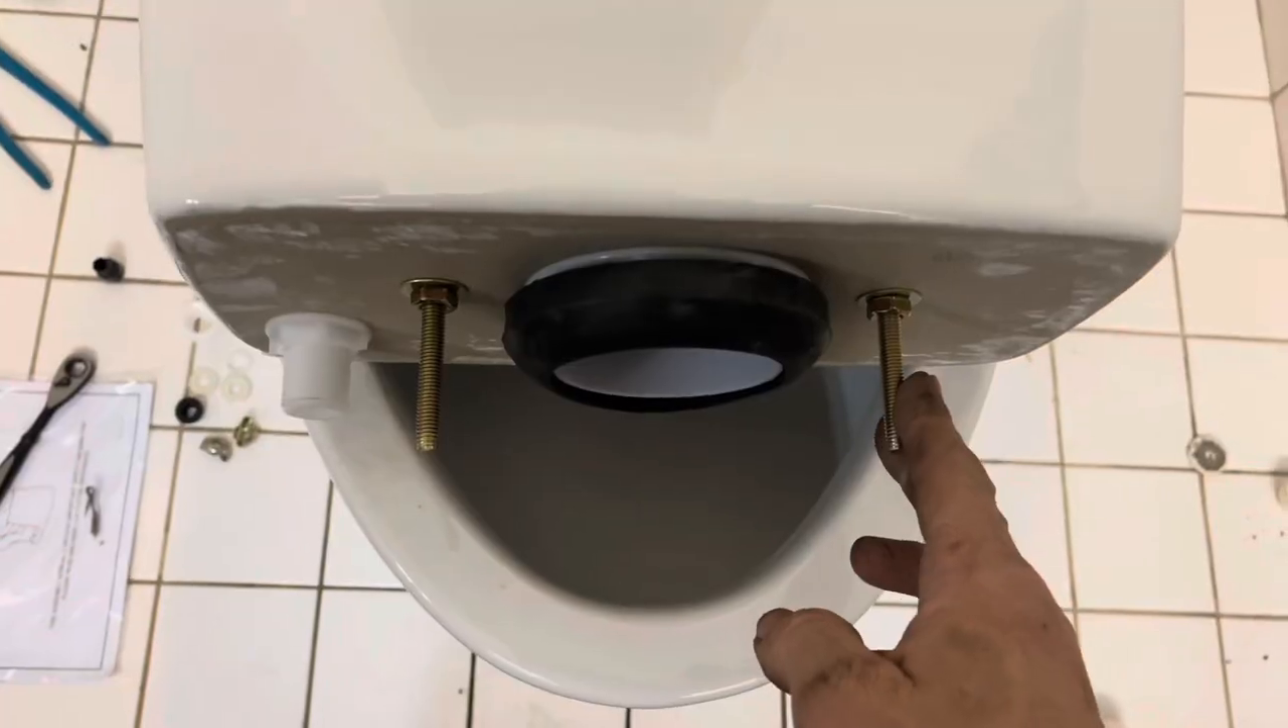We've got this ring that quite simply fits onto the bottom here.